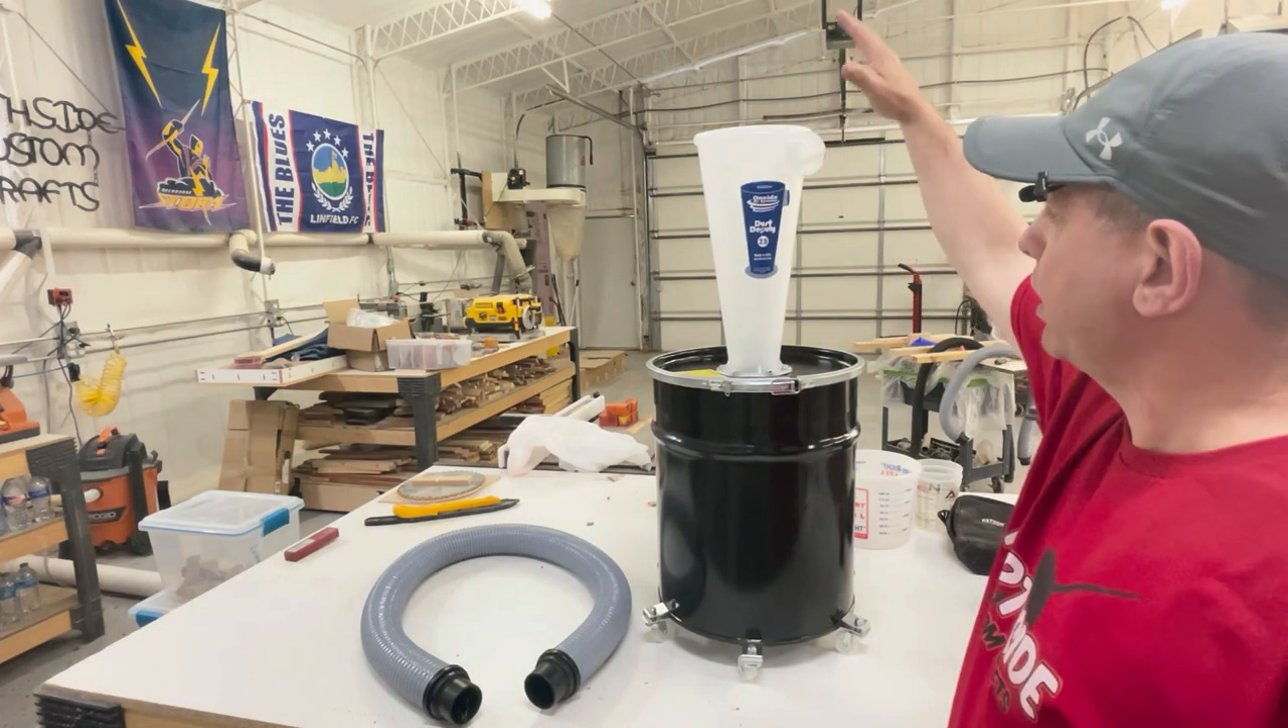We are done with this whole assembly right here now we just need to hook some hoses up to it.